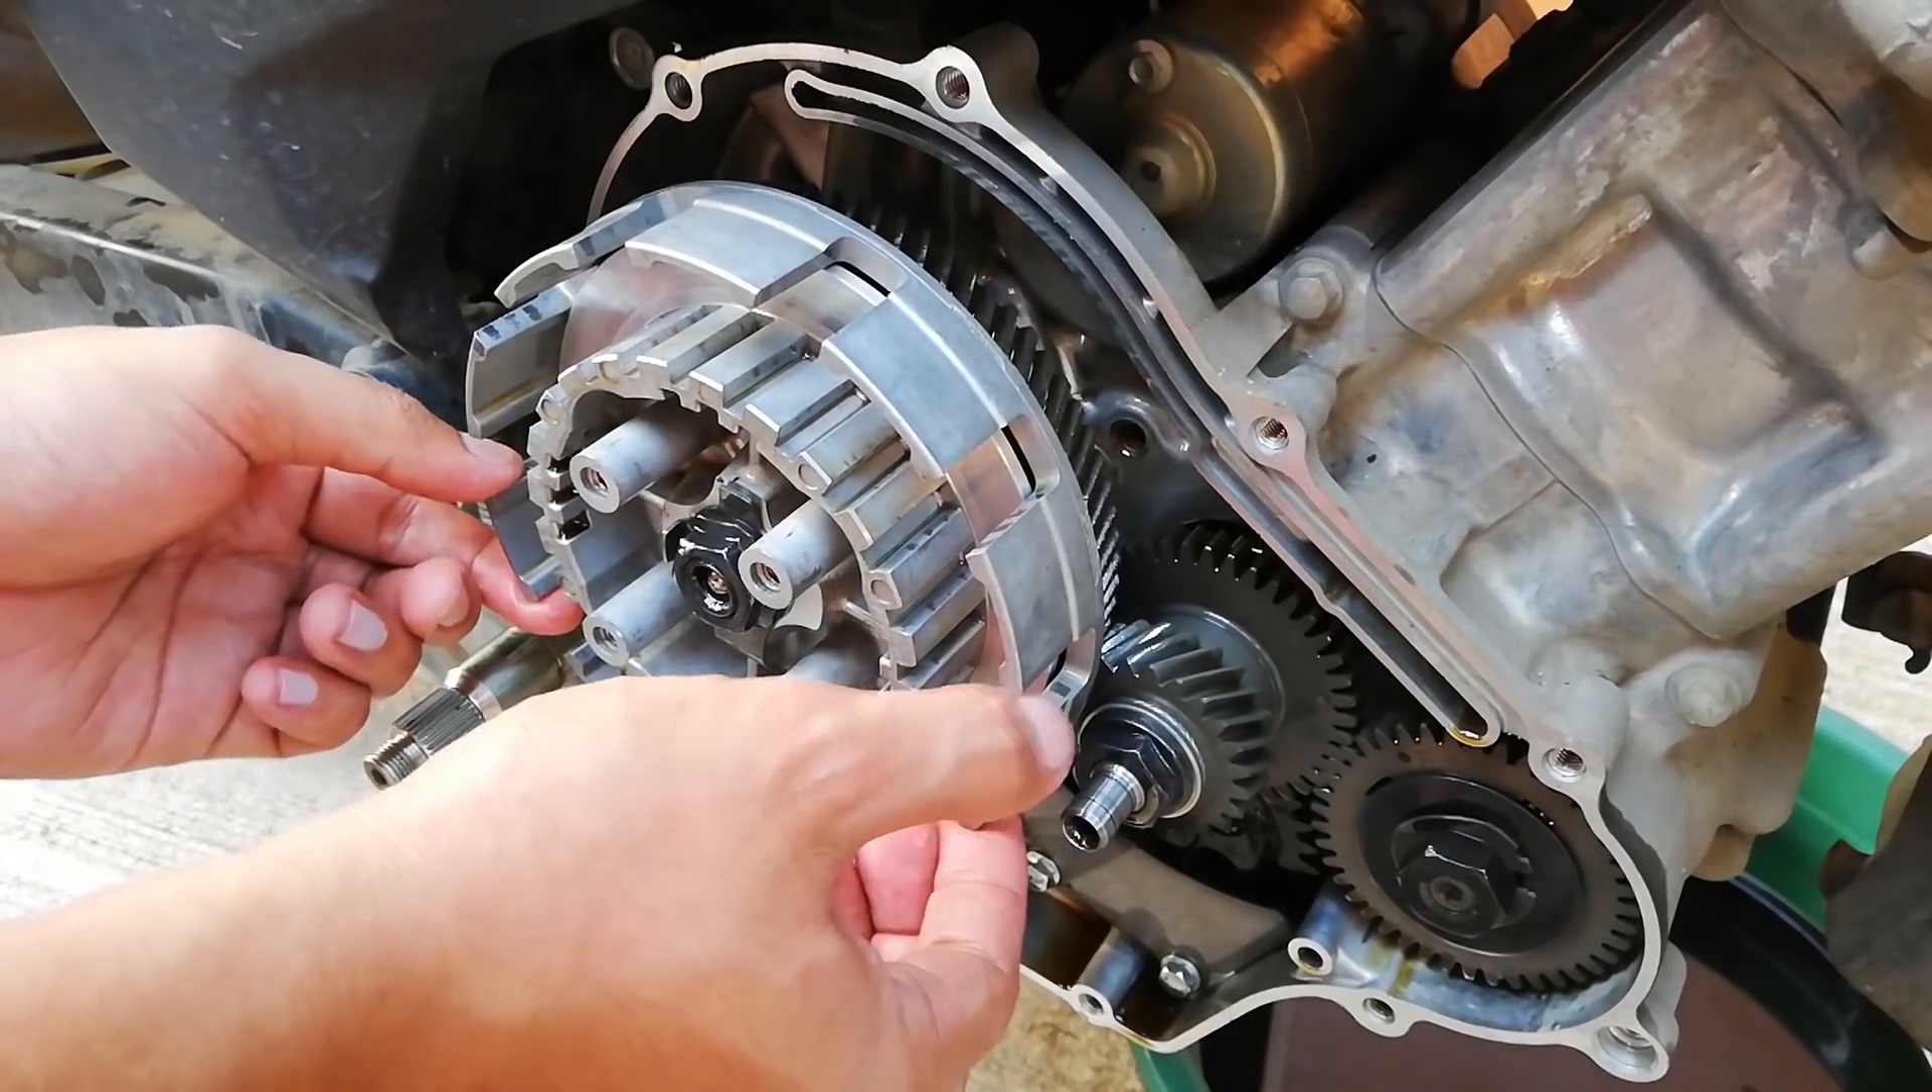Since we have already removed the fiber and friction plates, that exposes our clutch basket and inner hub.